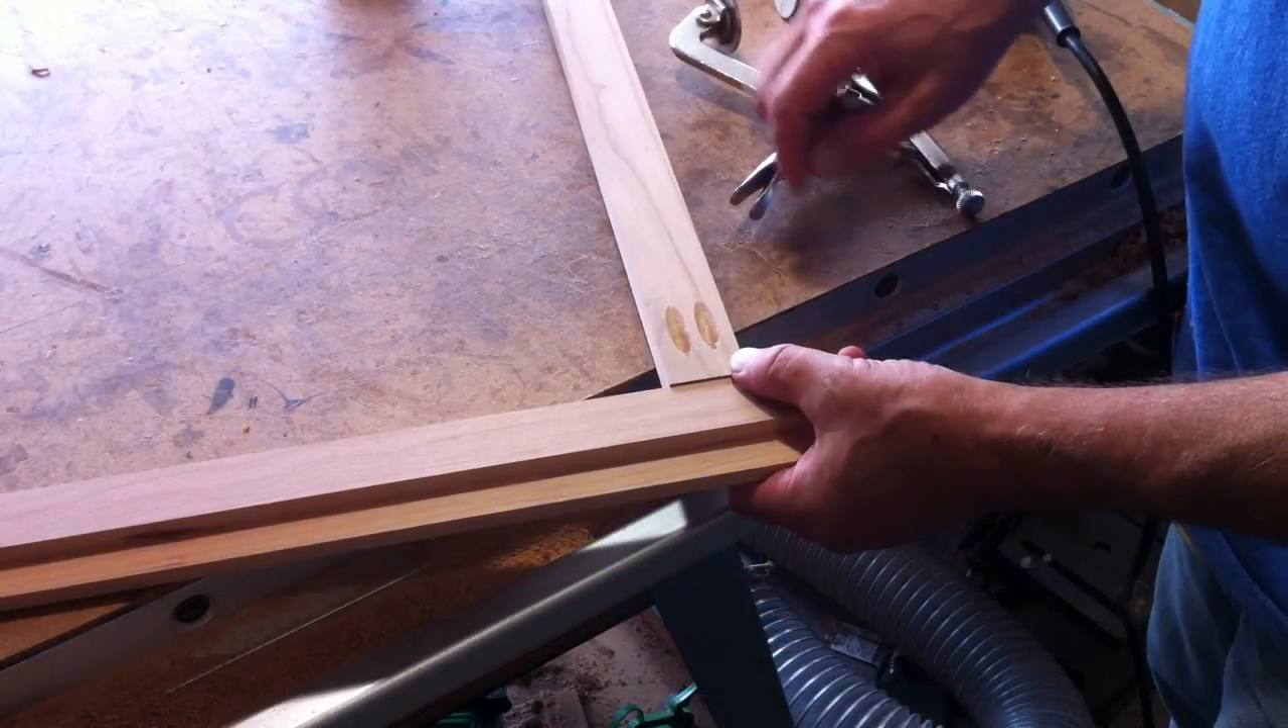All right. Well, I've started to put together the face frame.